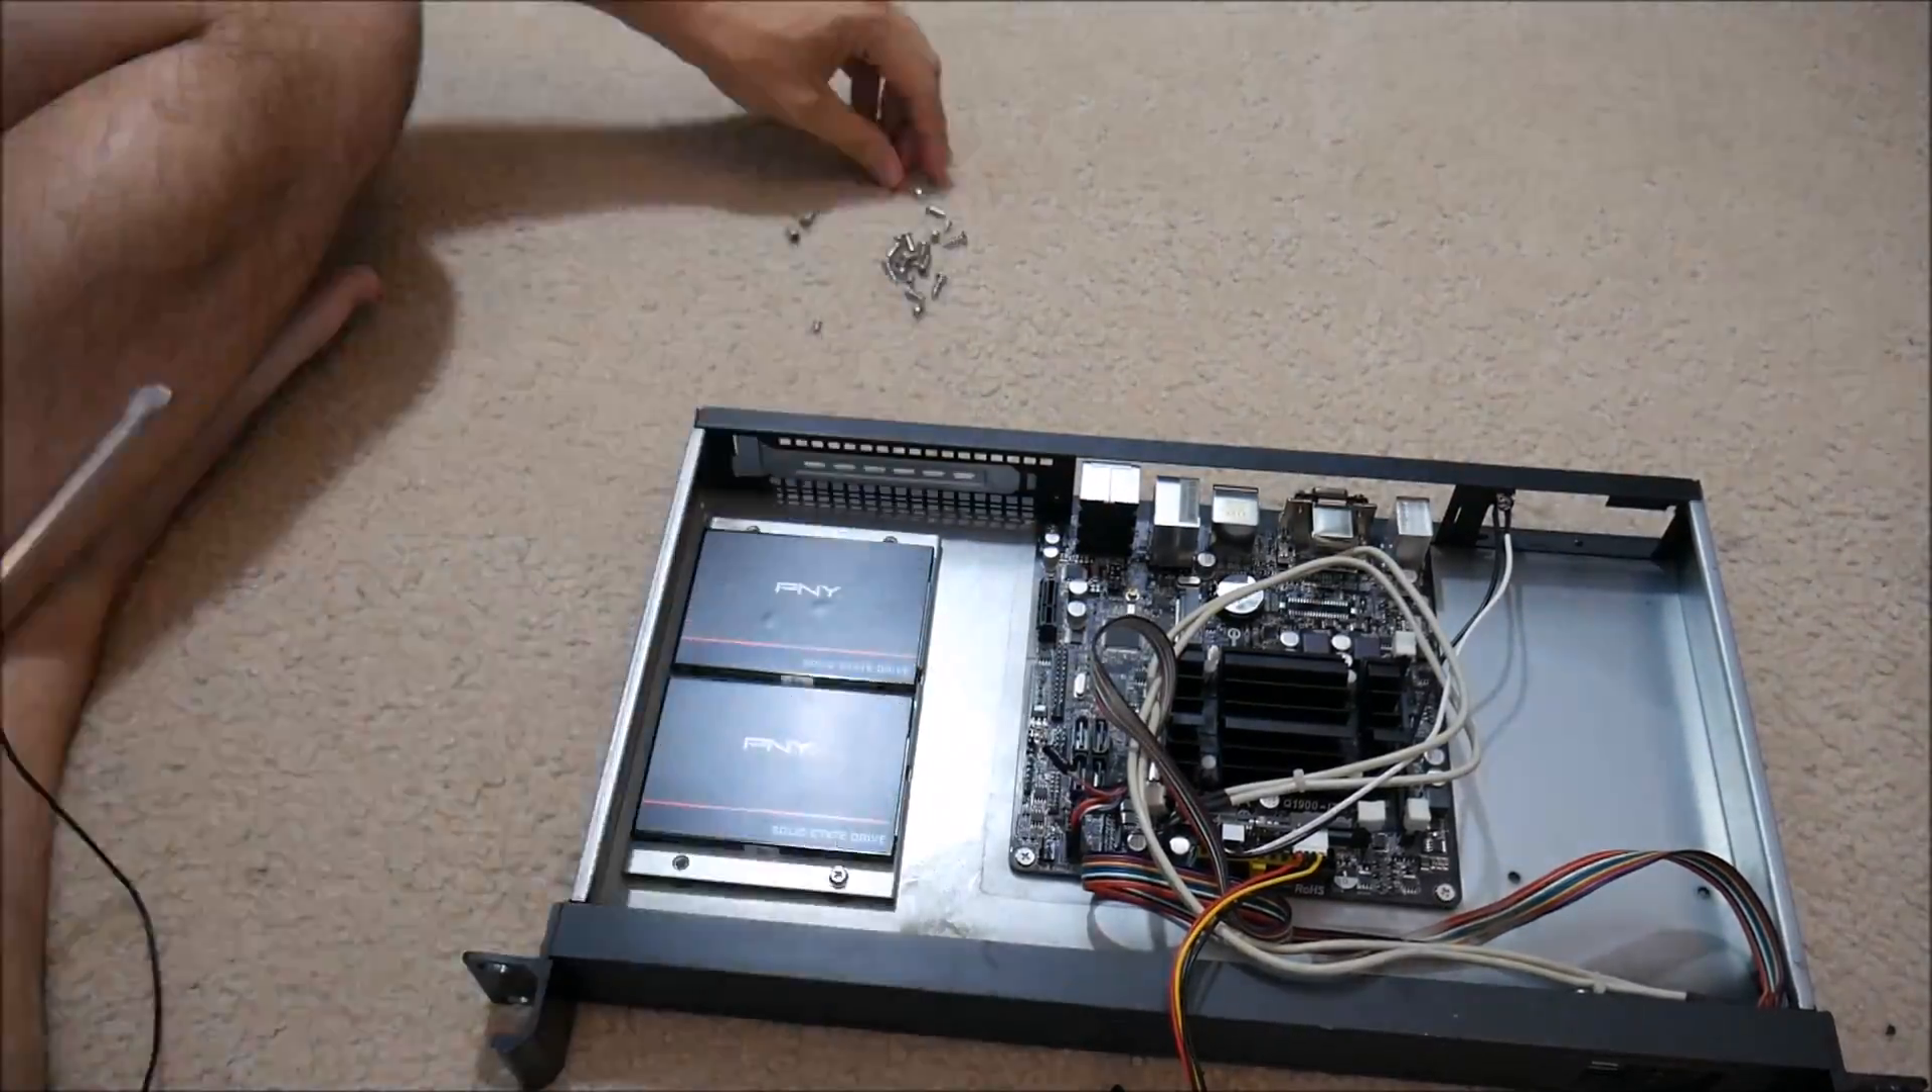So we'll go ahead and get those added to this hard drive plate and installed in the chassis. Okay, now we have the hard drives installed.